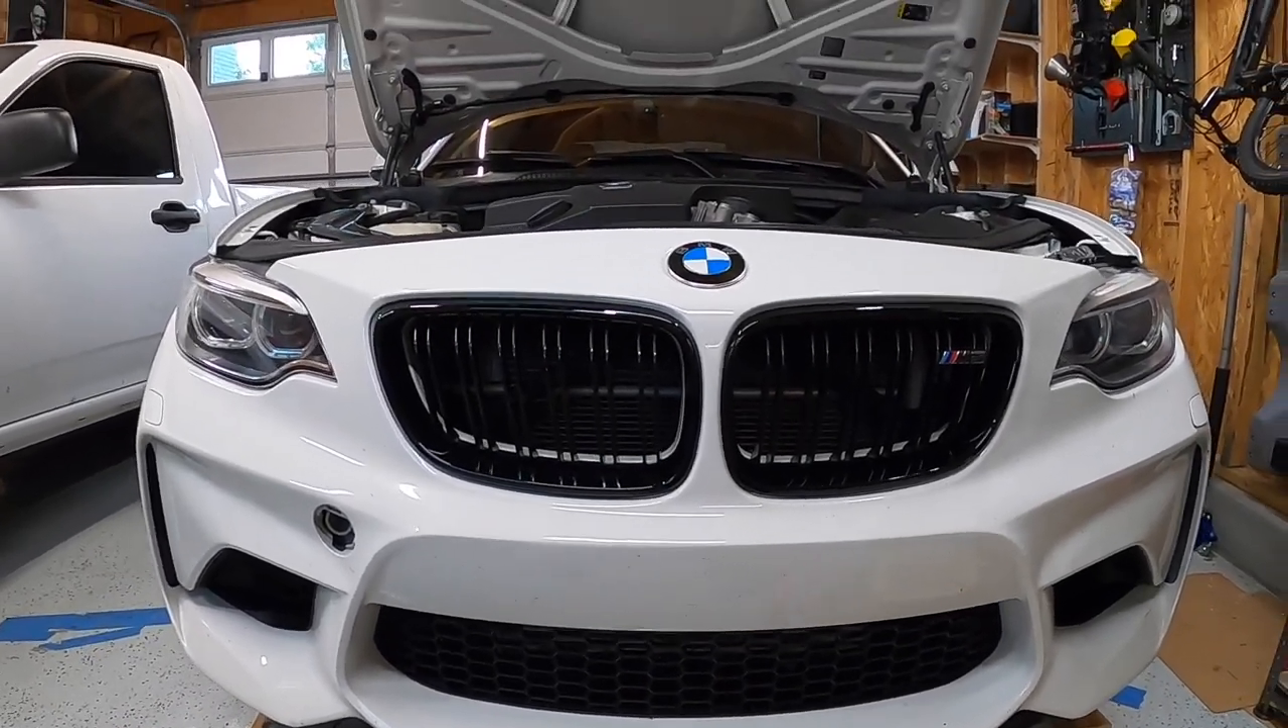You got yourself a 40 45 dollar whatever it is set of grills and they fit up pretty well.